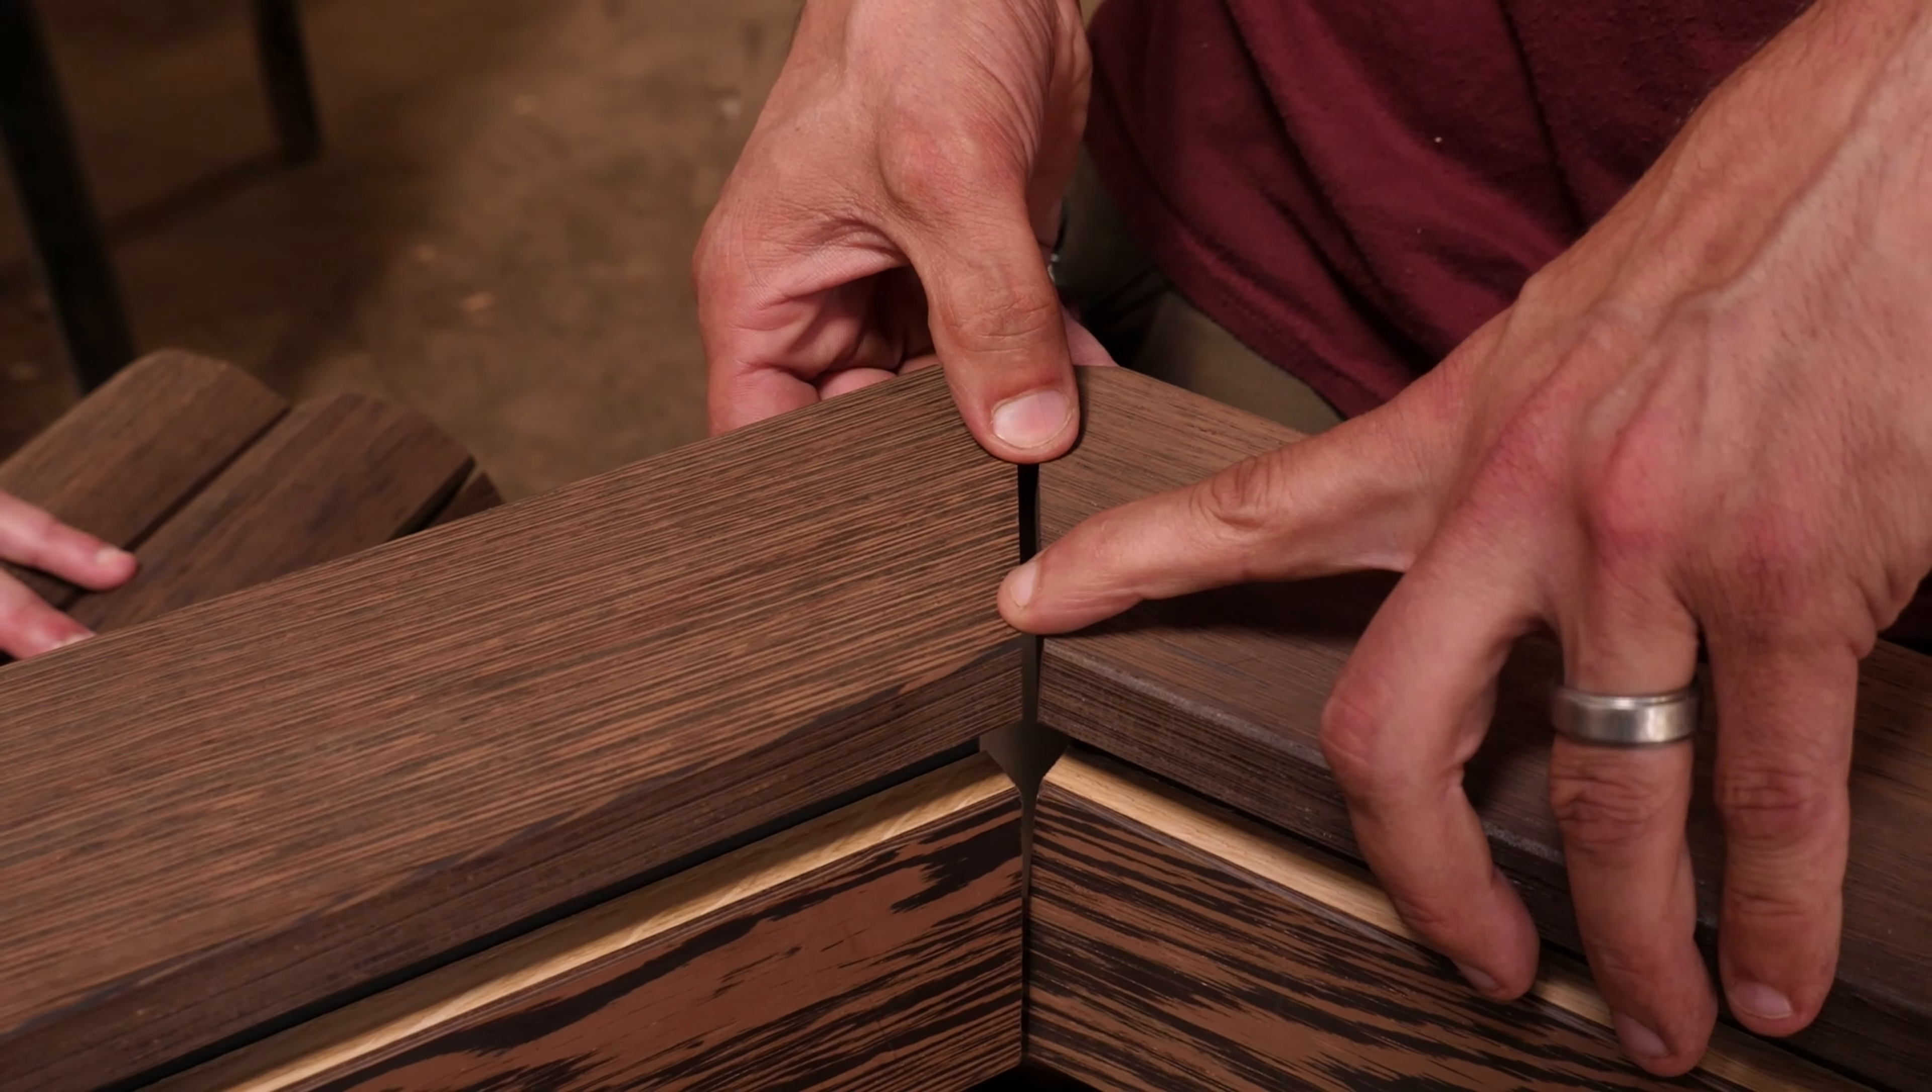There was a large gap between the armrests when you put them together.